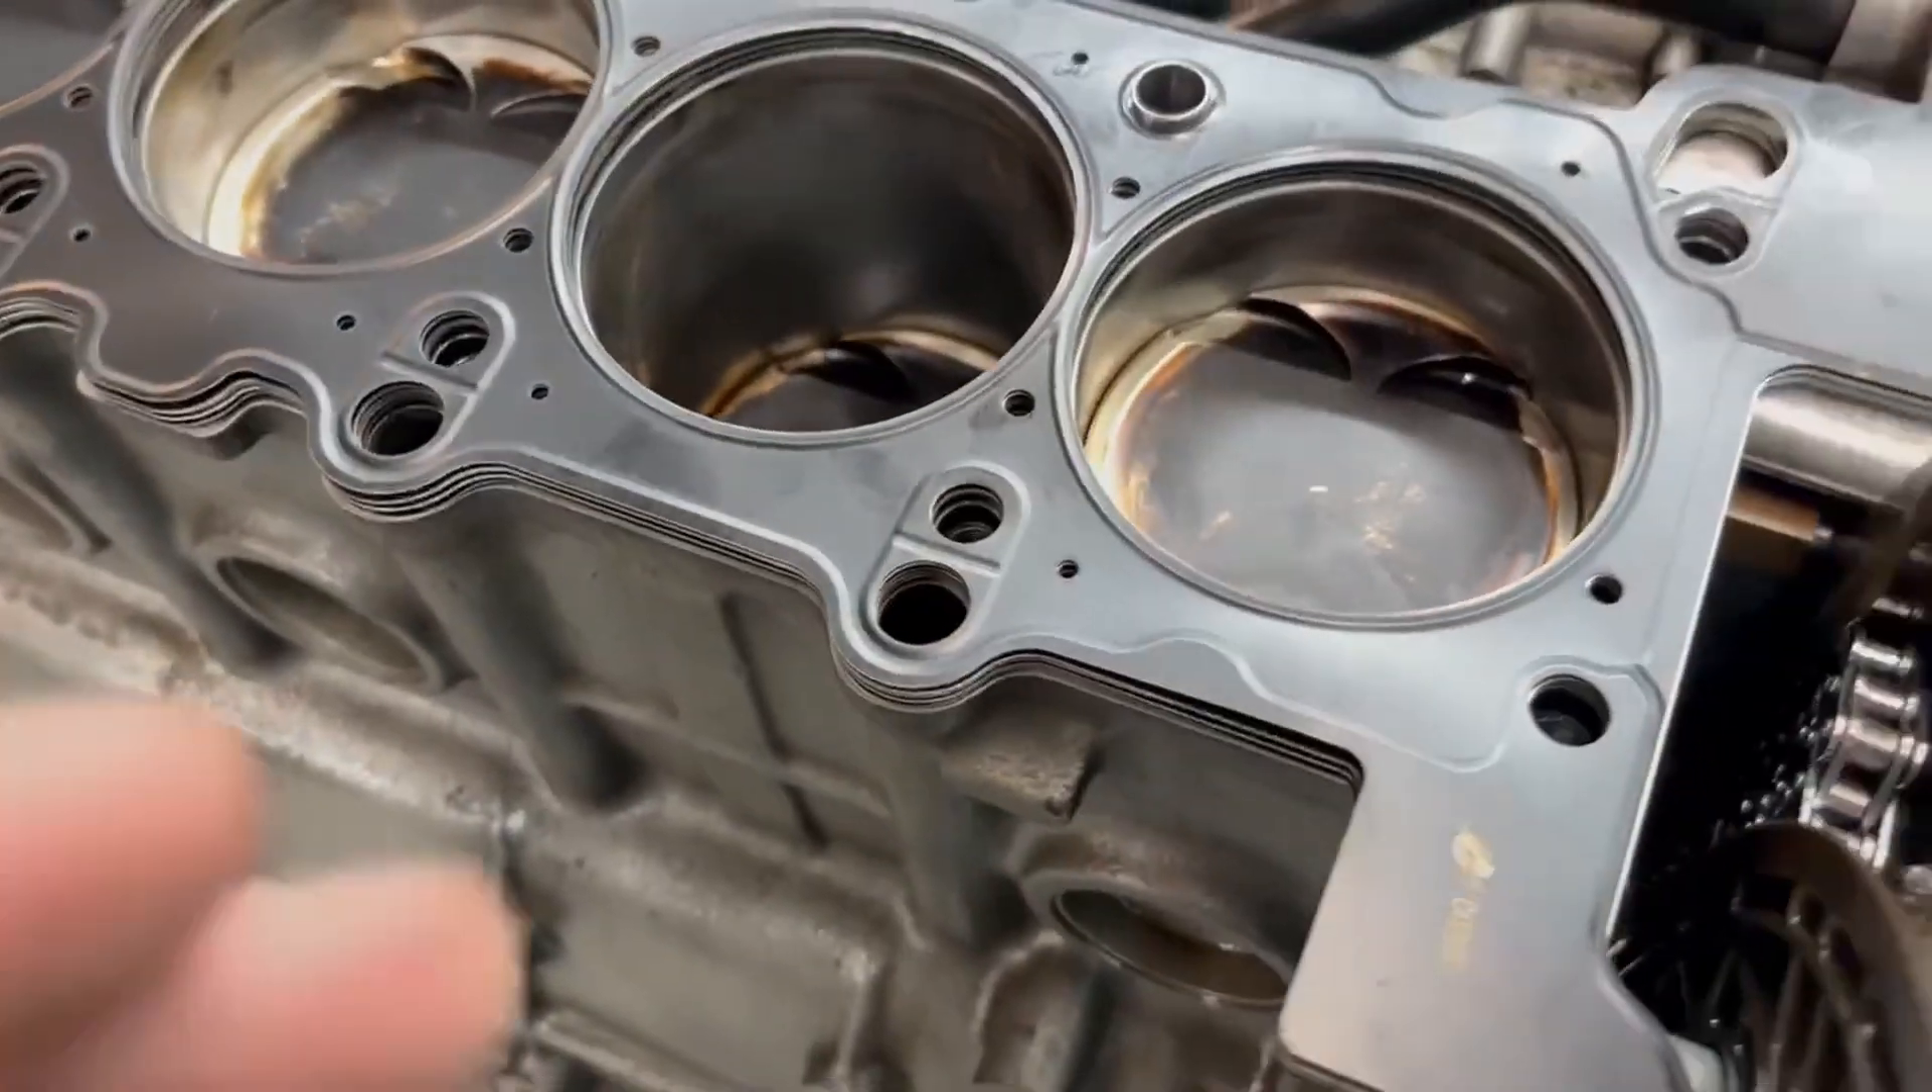All the stud holes are lined up nicely.